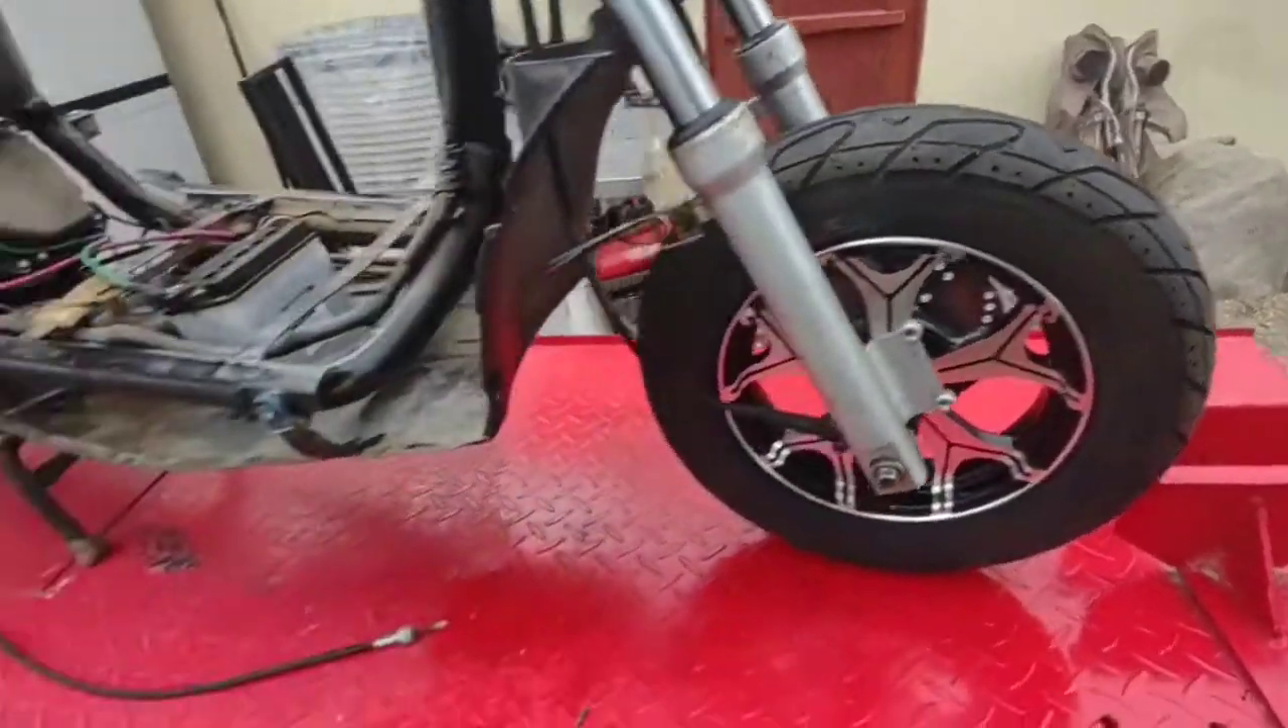I got the rim on the bike. And, the tire is on.